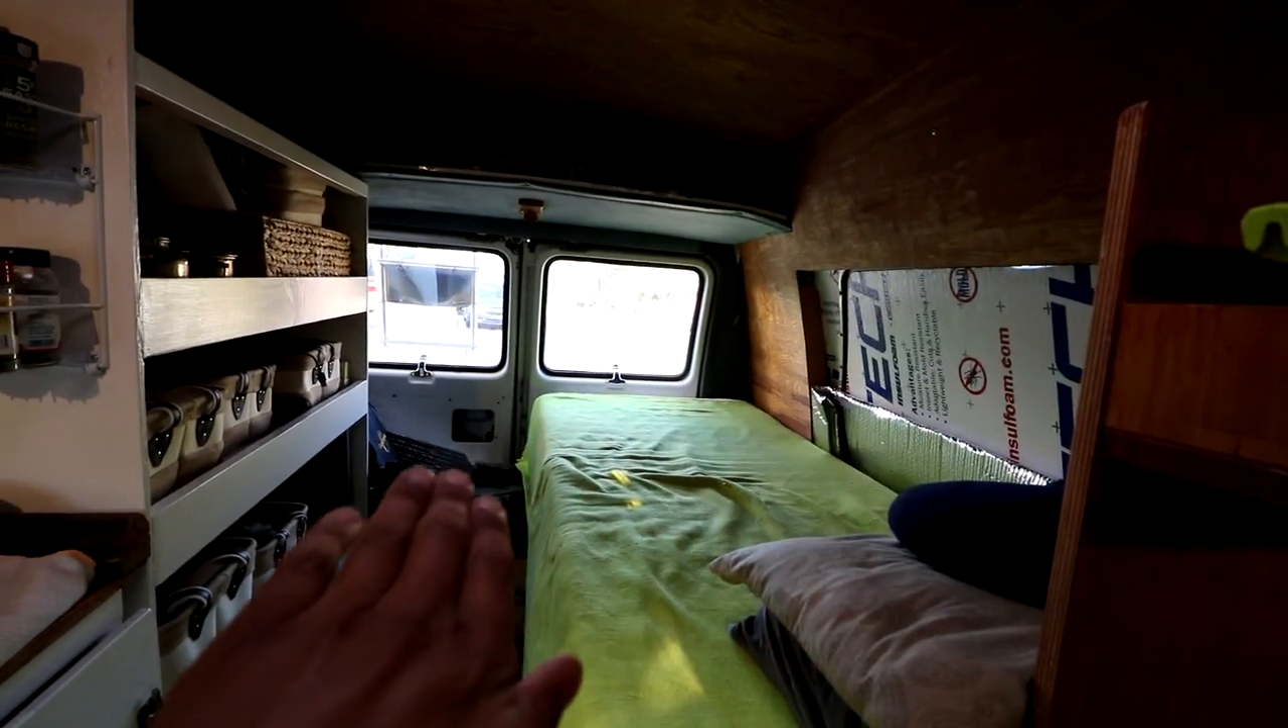I still have a lot of finishing work to do i got to get my paneling up on the sides there in the back door.